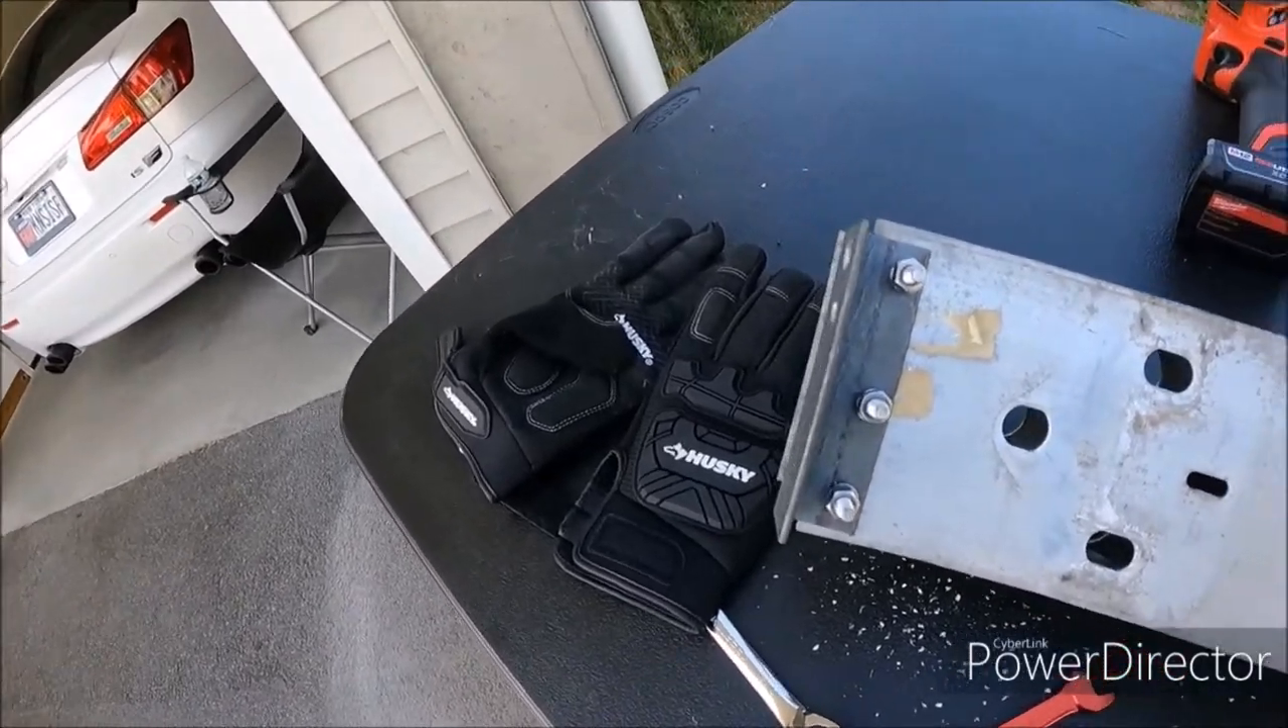We got one side of the bracket mounted this is pretty much what it looks like.